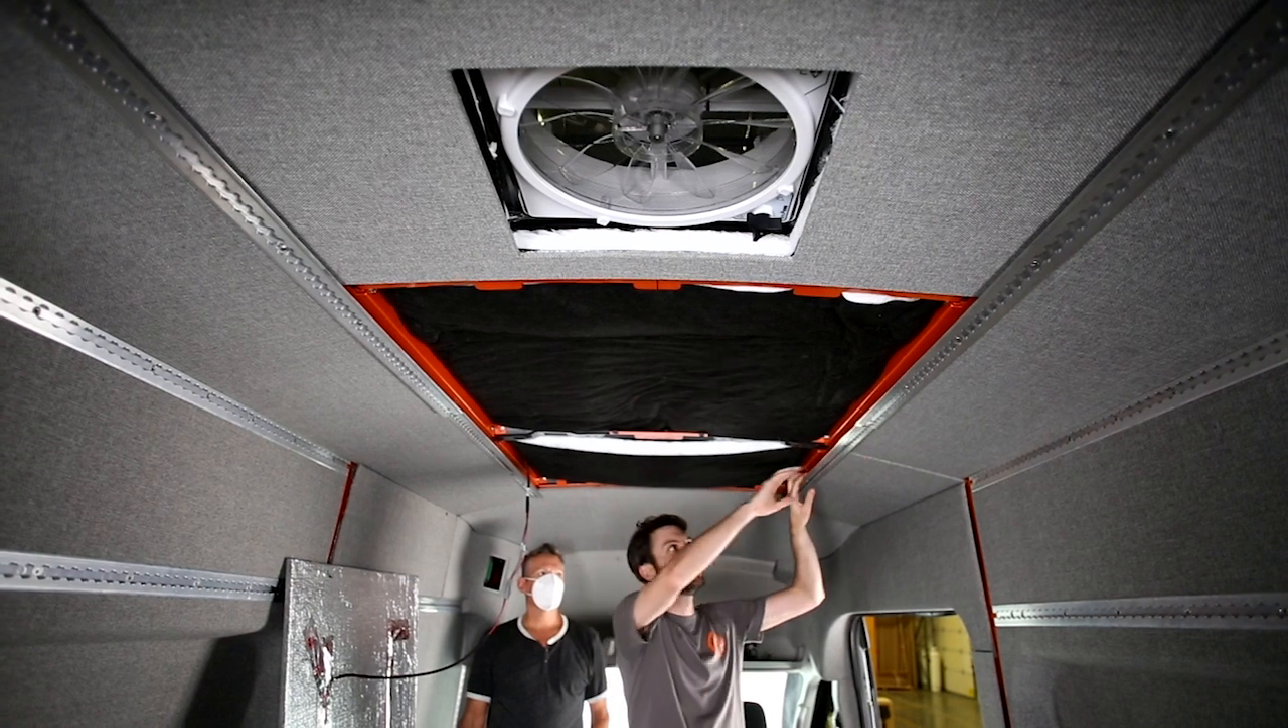We are down to our last ceiling panel.